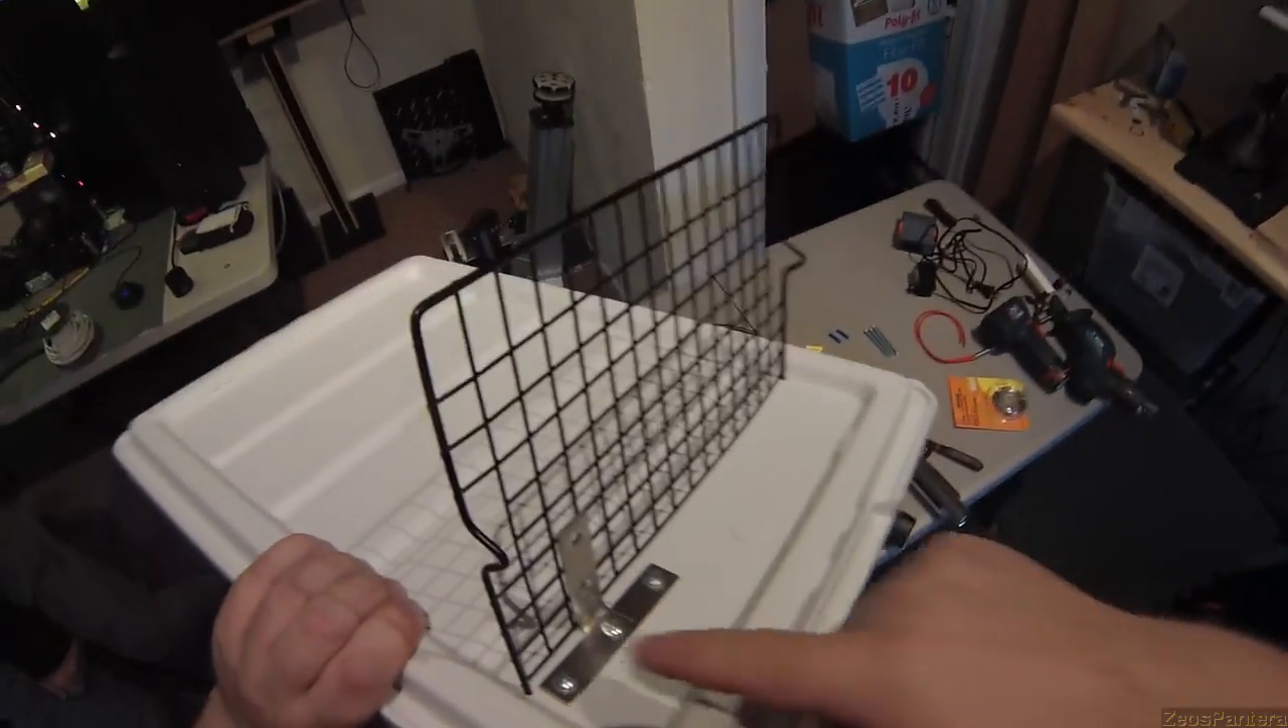I've got the T-bracket bent screwed into the top and we're just going to use it to extra secure this because this doesn't want to come out already, but that'll help.